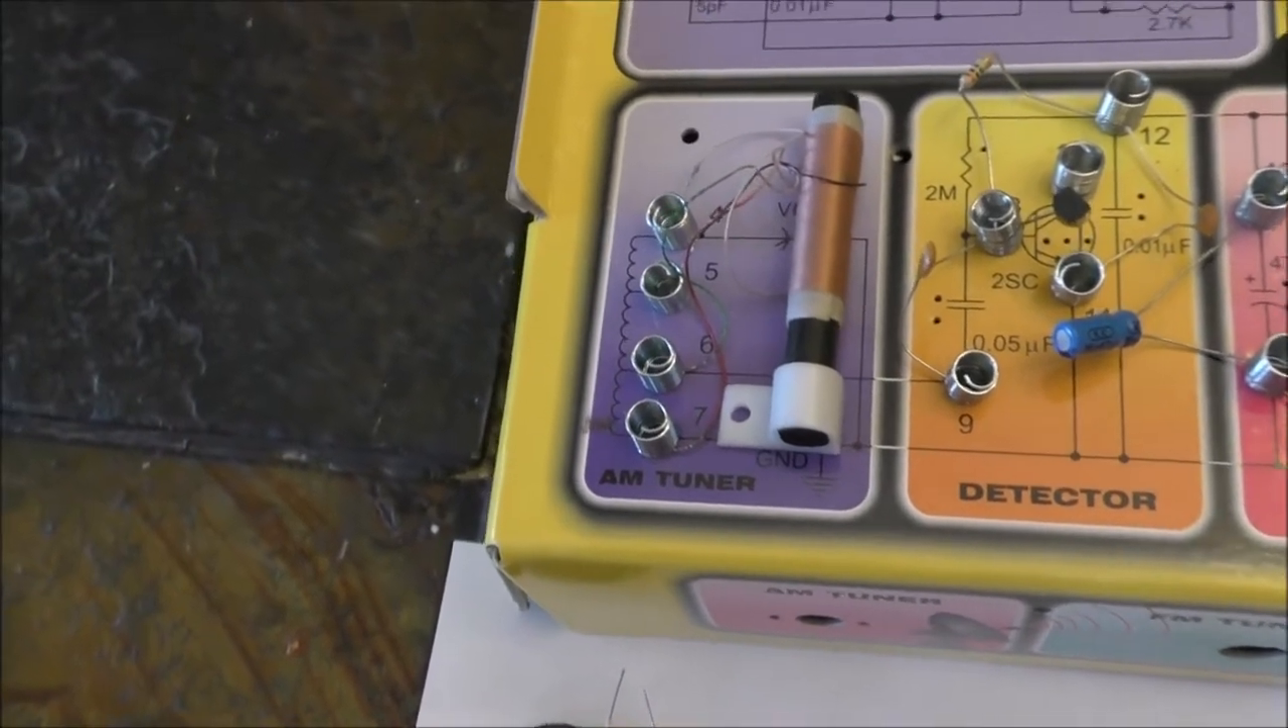As you can see, I have put in our AM antenna.